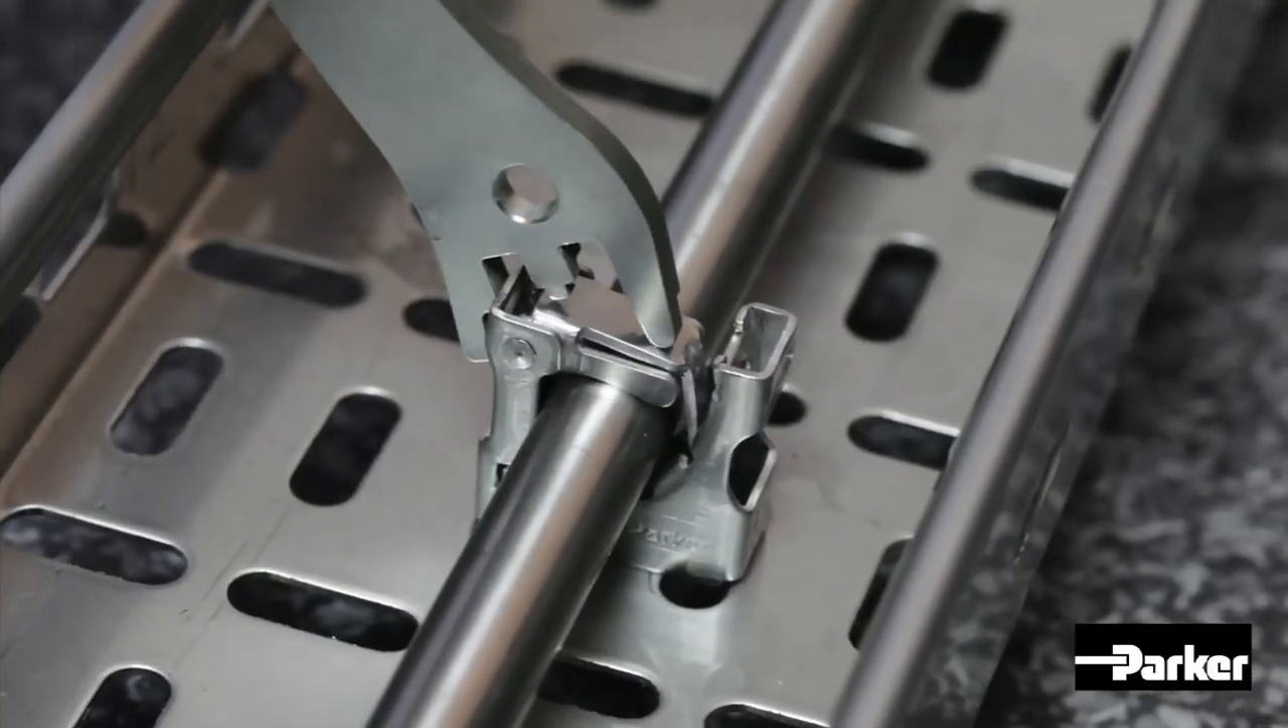The clamp is now located on the tray.